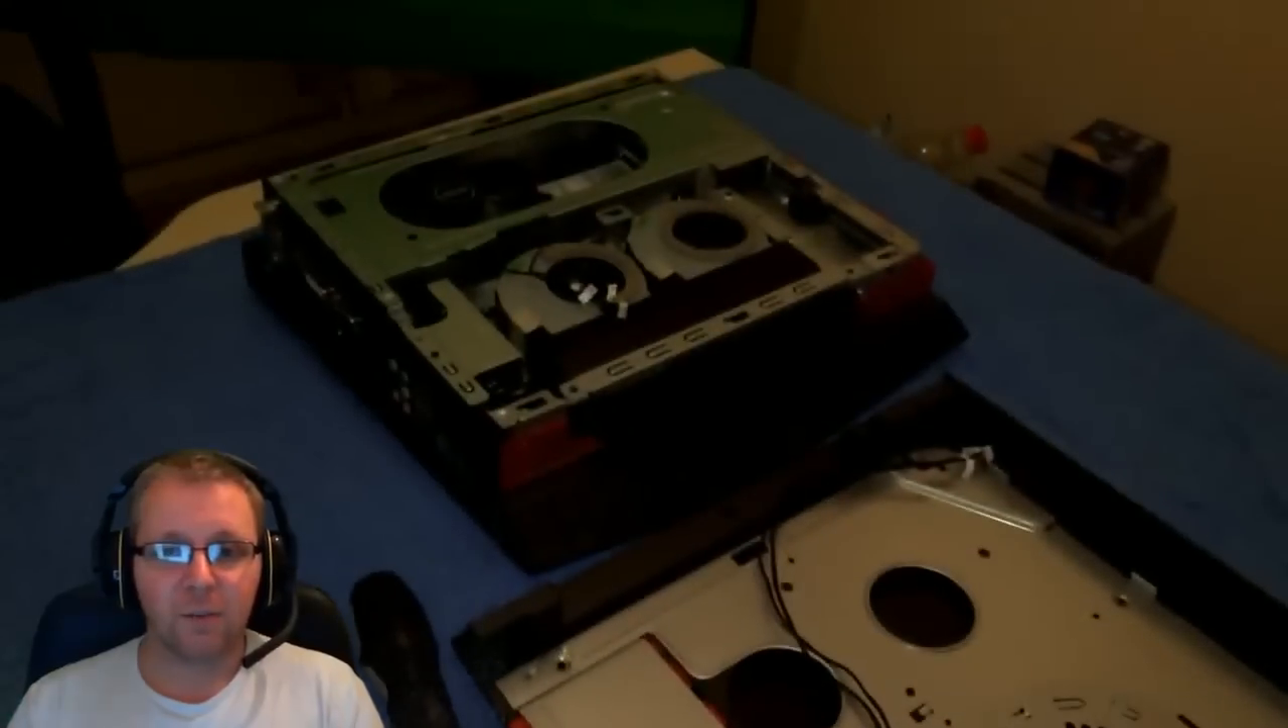That's the top case off itself.